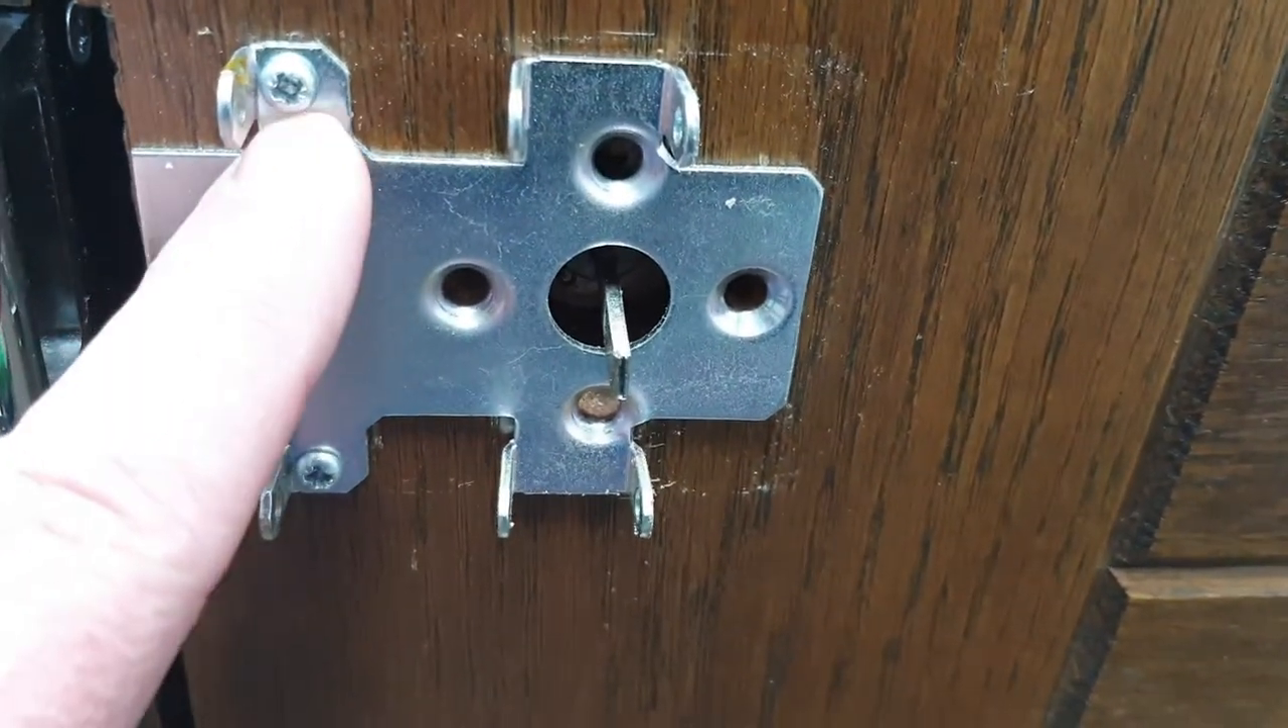These two screws remaining in the in the fixing plate are holding this plate to the door. Otherwise, it would drop to the floor.